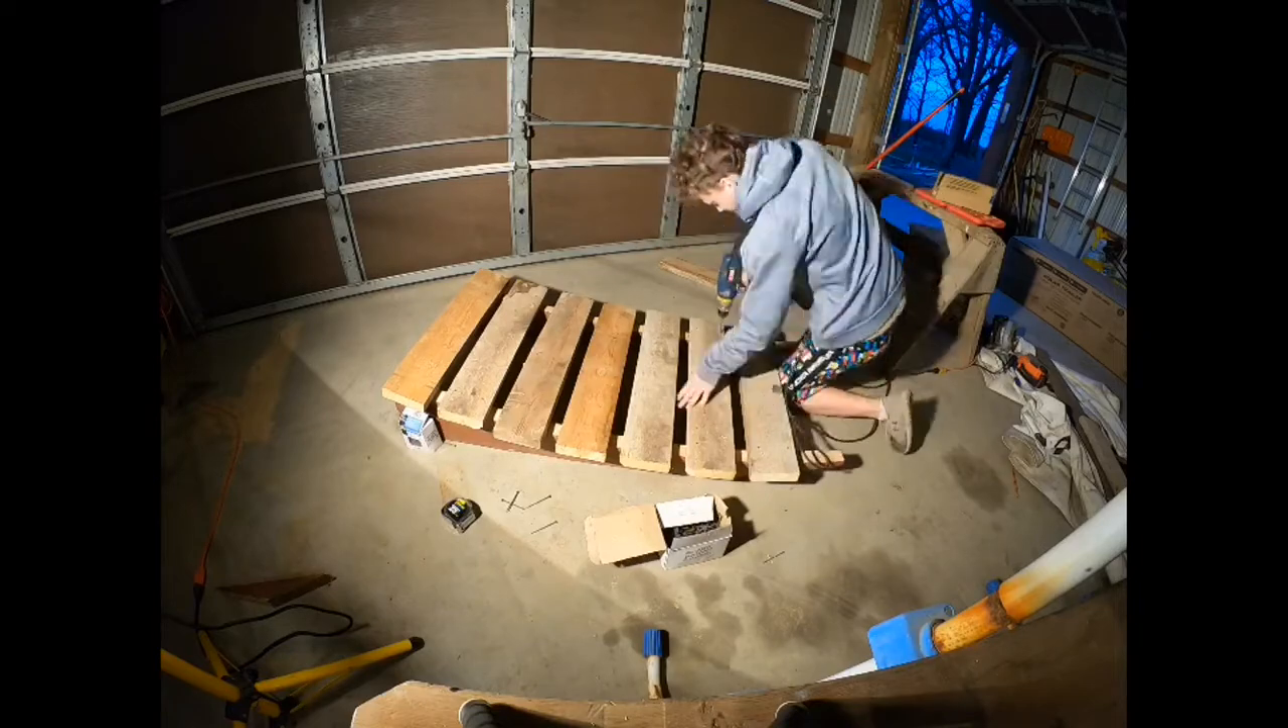Once all the planks were in place, I started to screw them down.